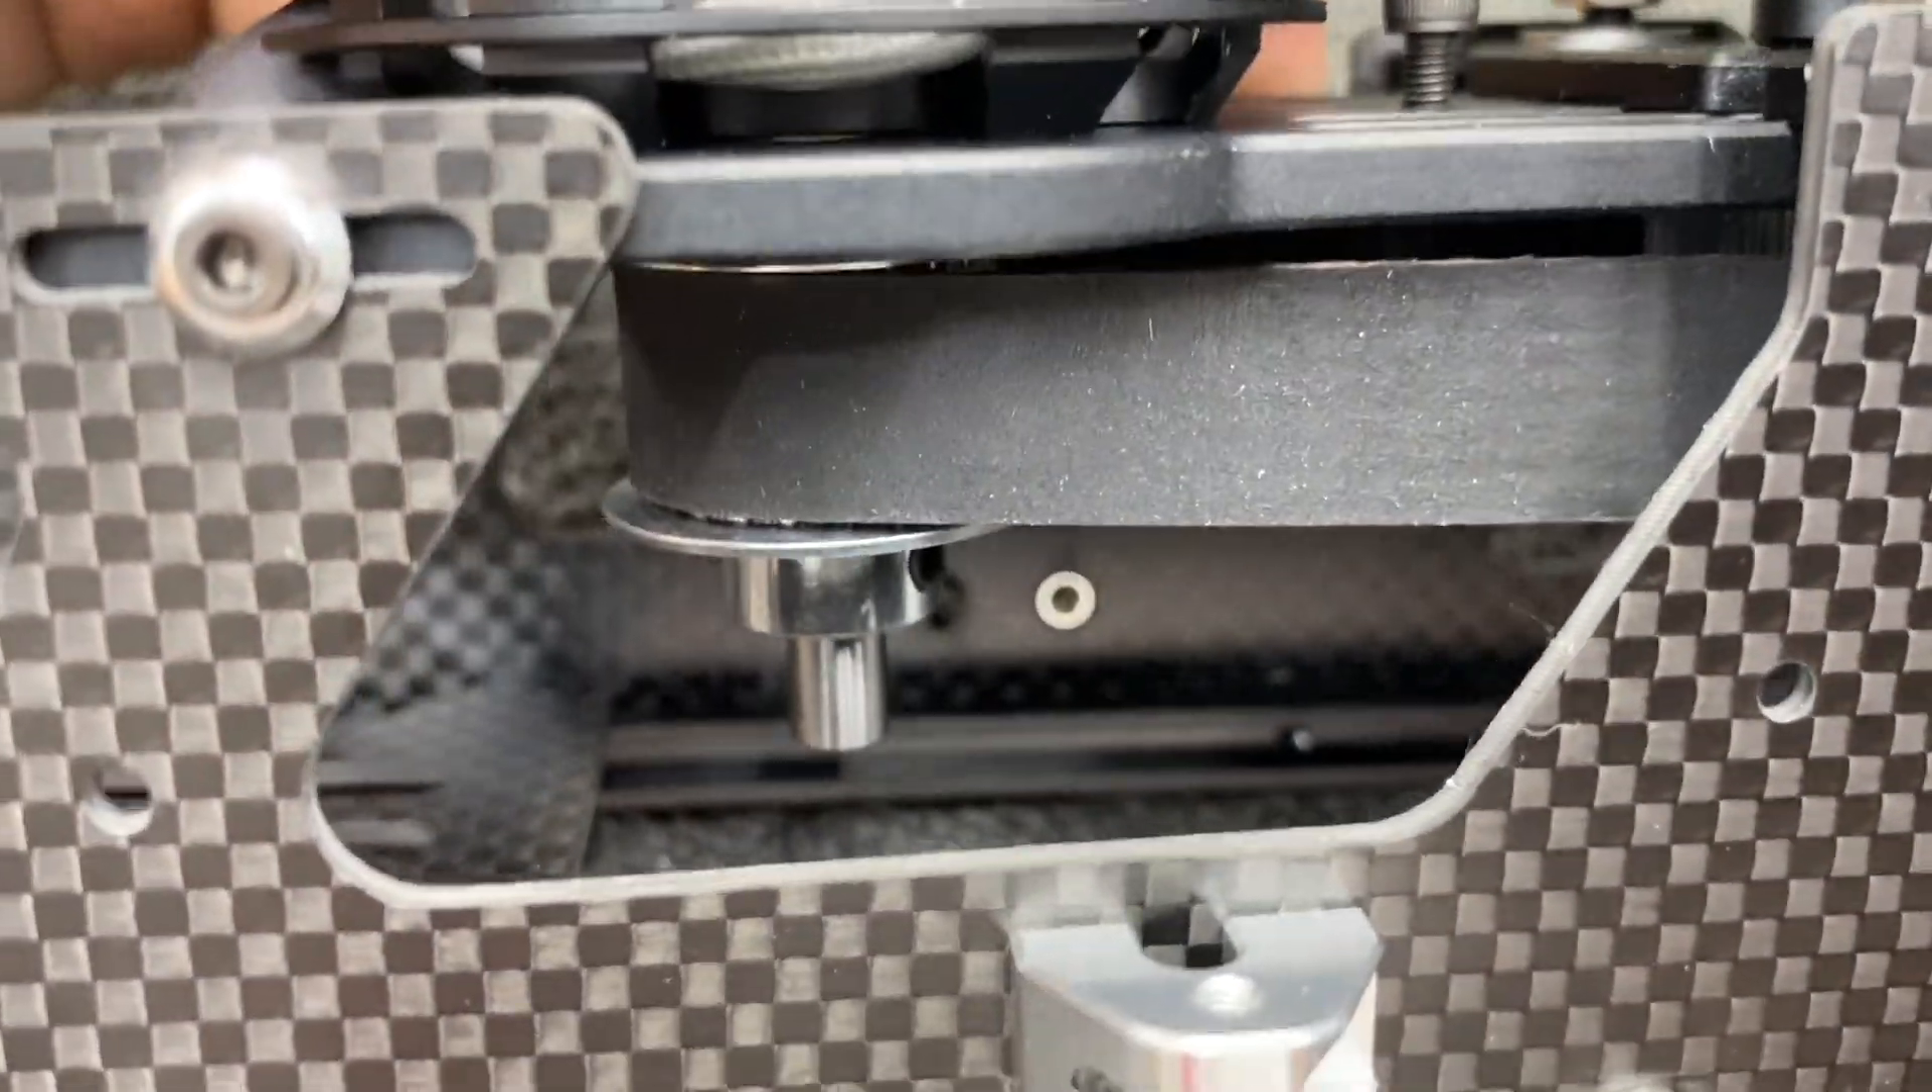And we're going to look and we notice that our shaft is sticking out.